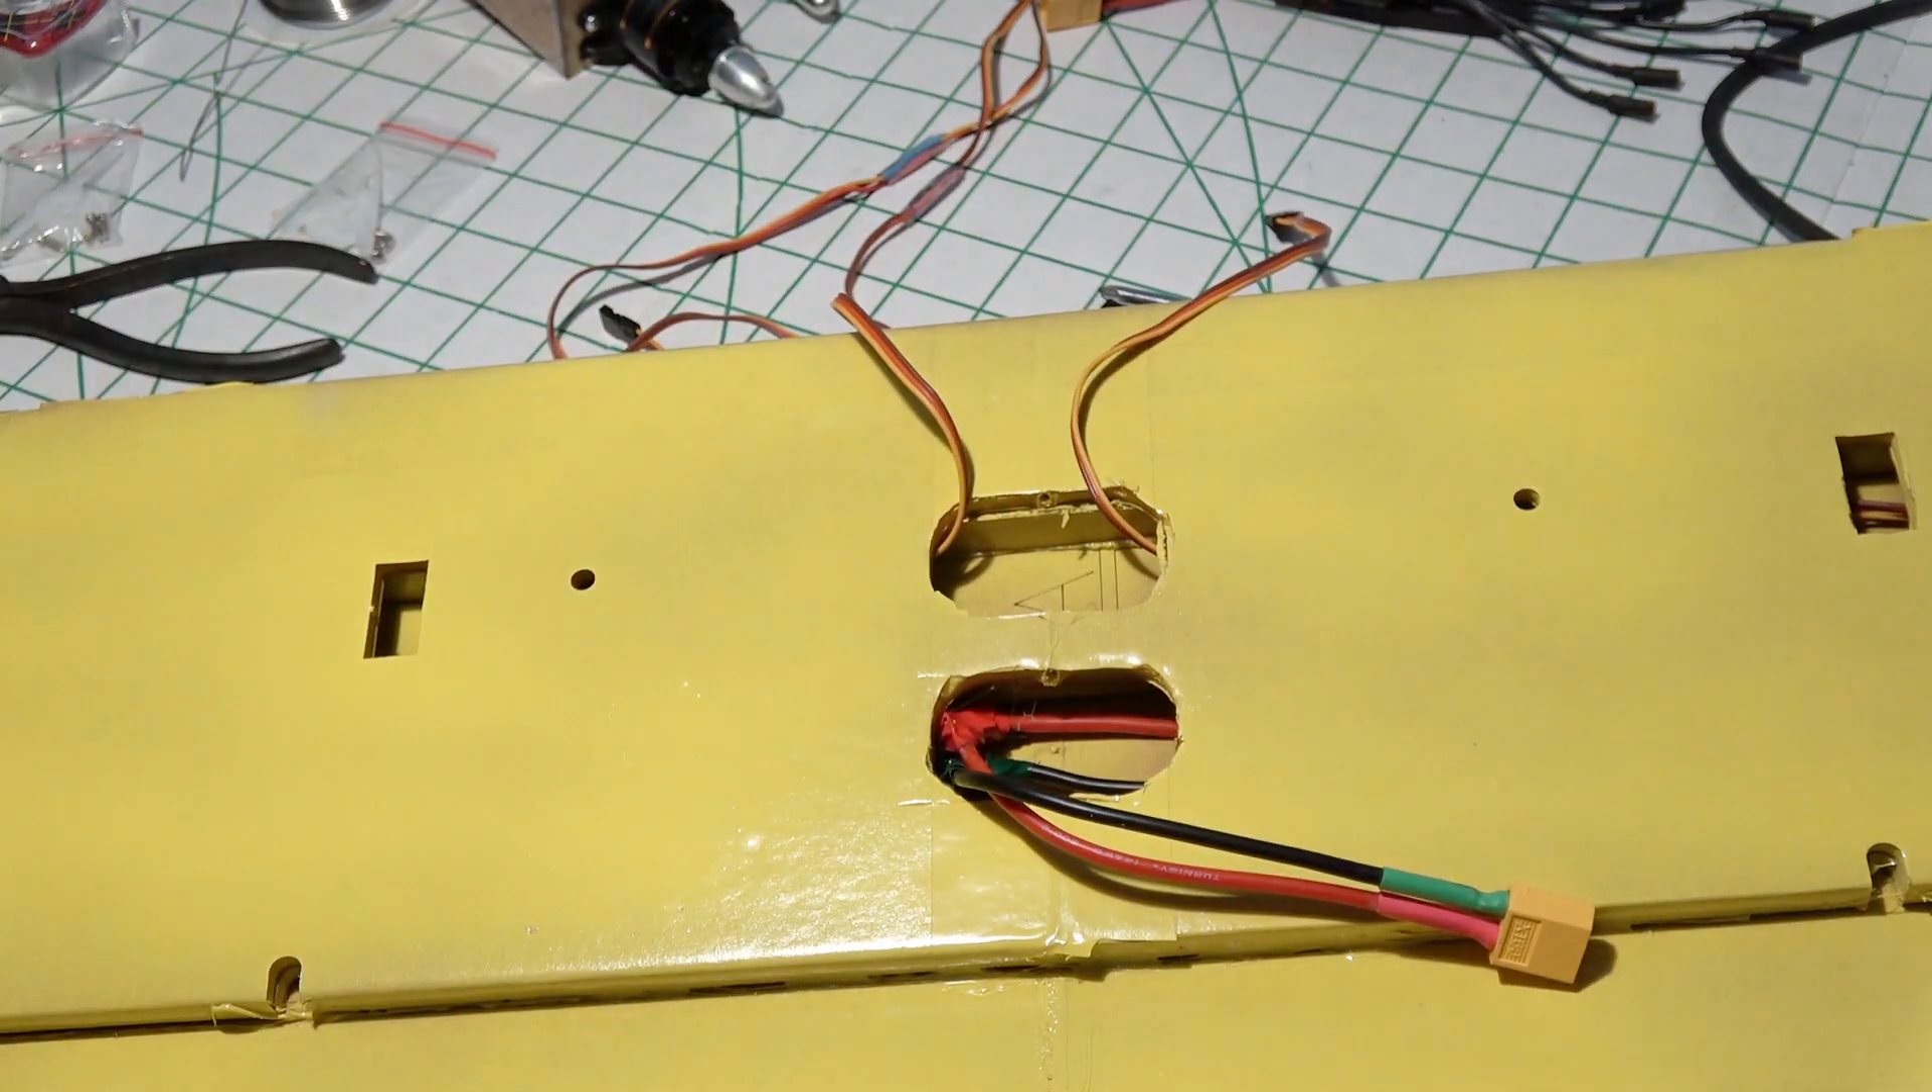Okay, I've fished in my ESC power splitter right here, and I've got my aileron servo wires also fished through this hole here.